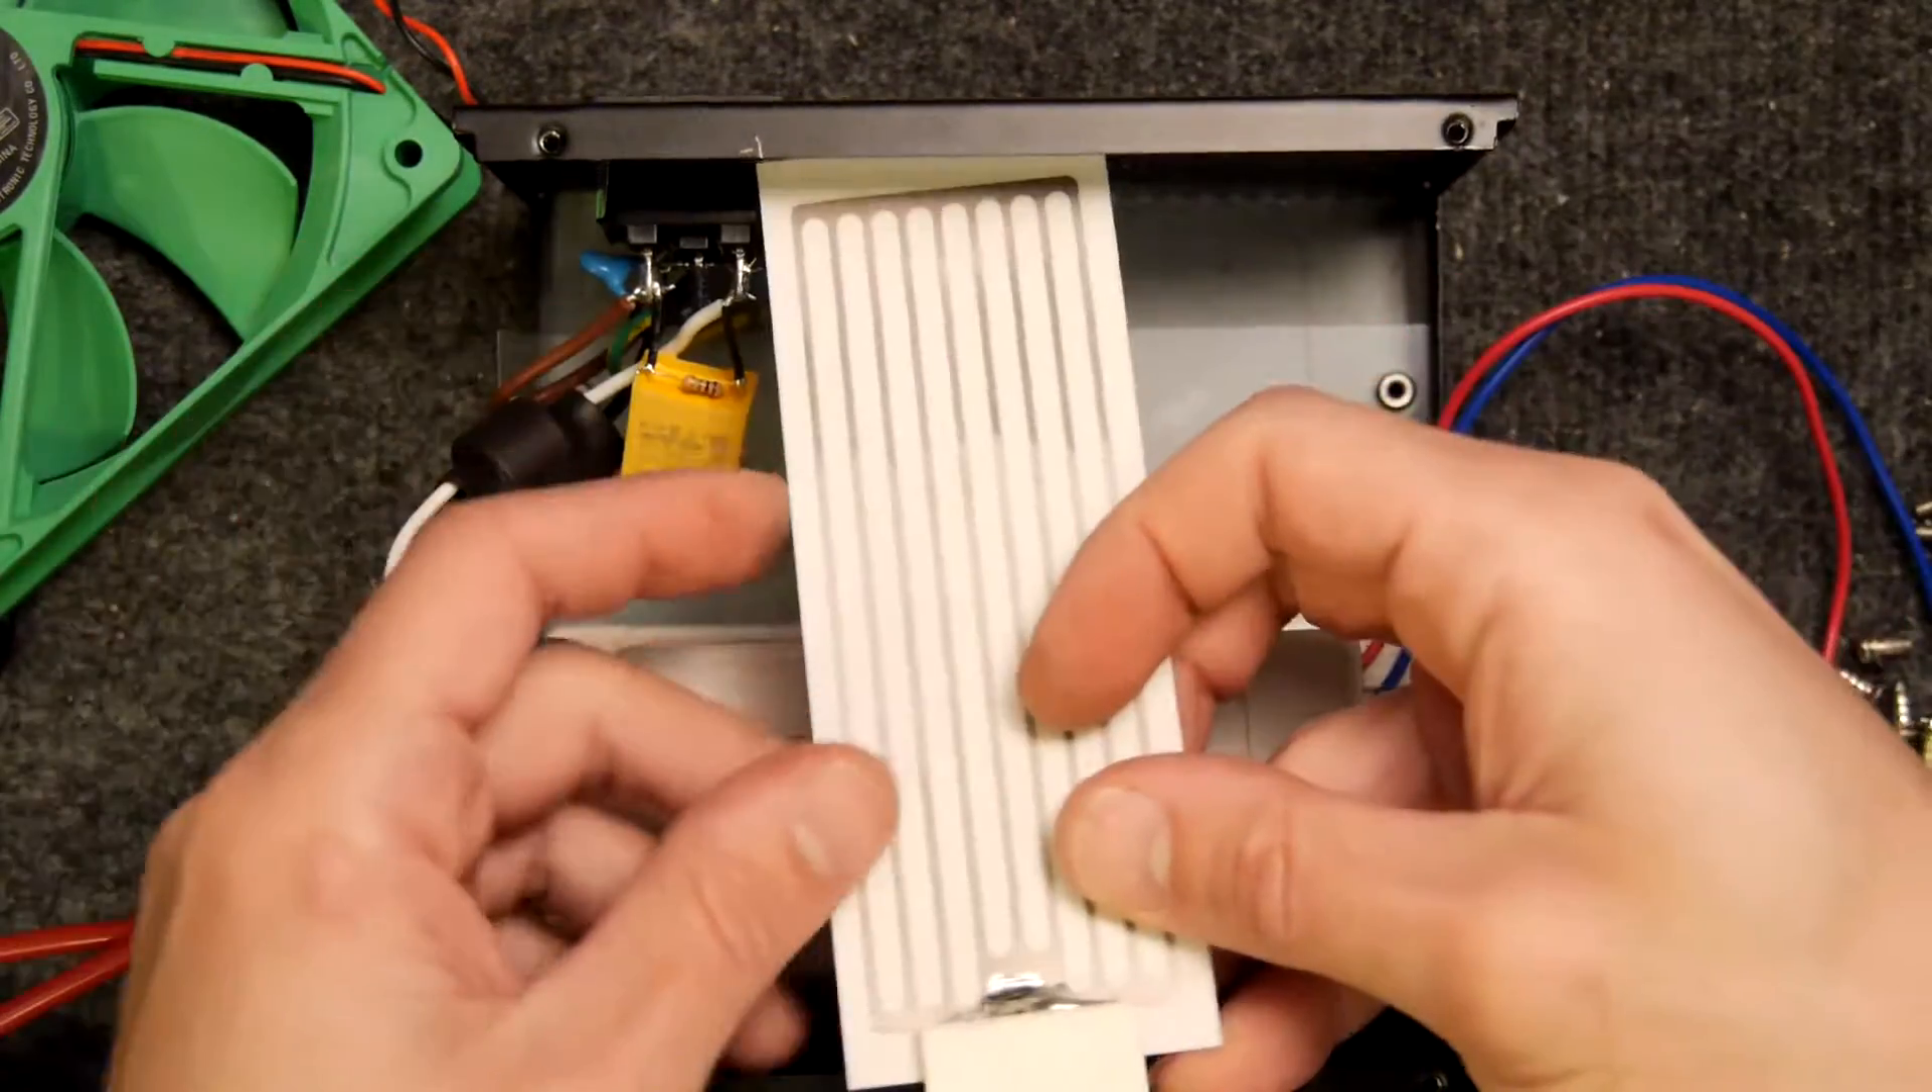So we still have to fit in our ozone plate.